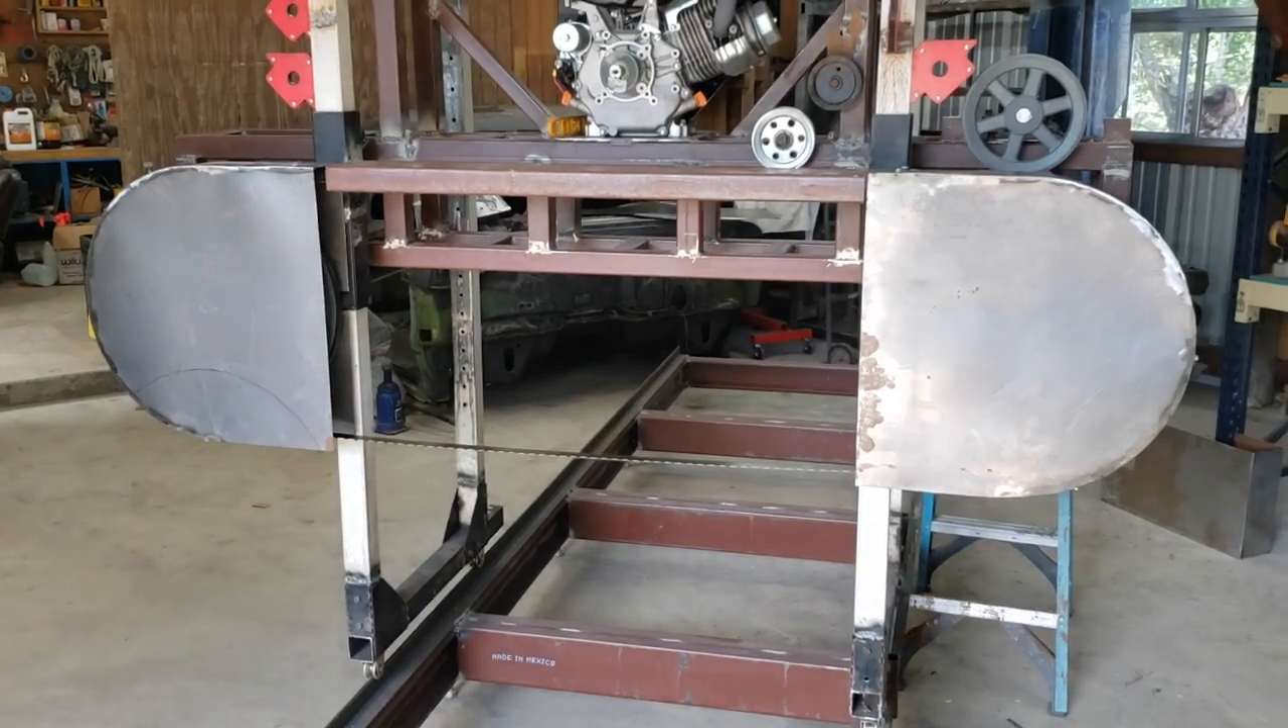All right the guards are complete.